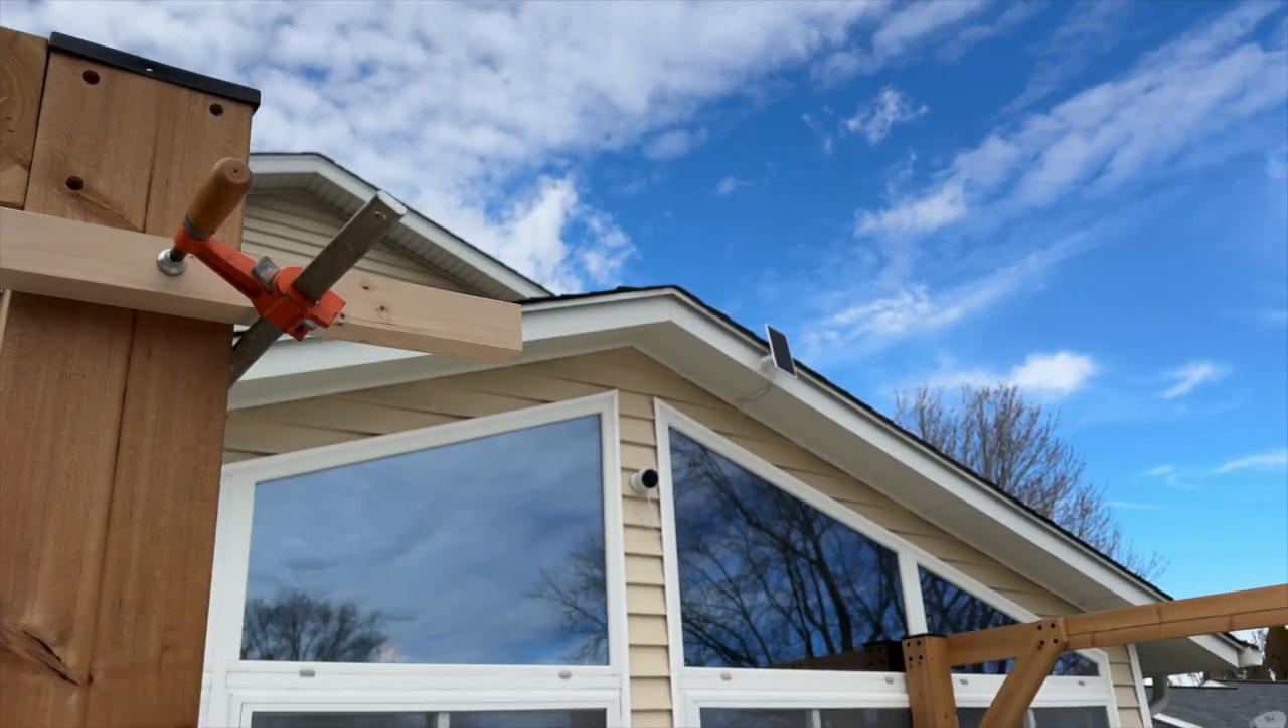You notice how I have that piece of wood clamped up there.